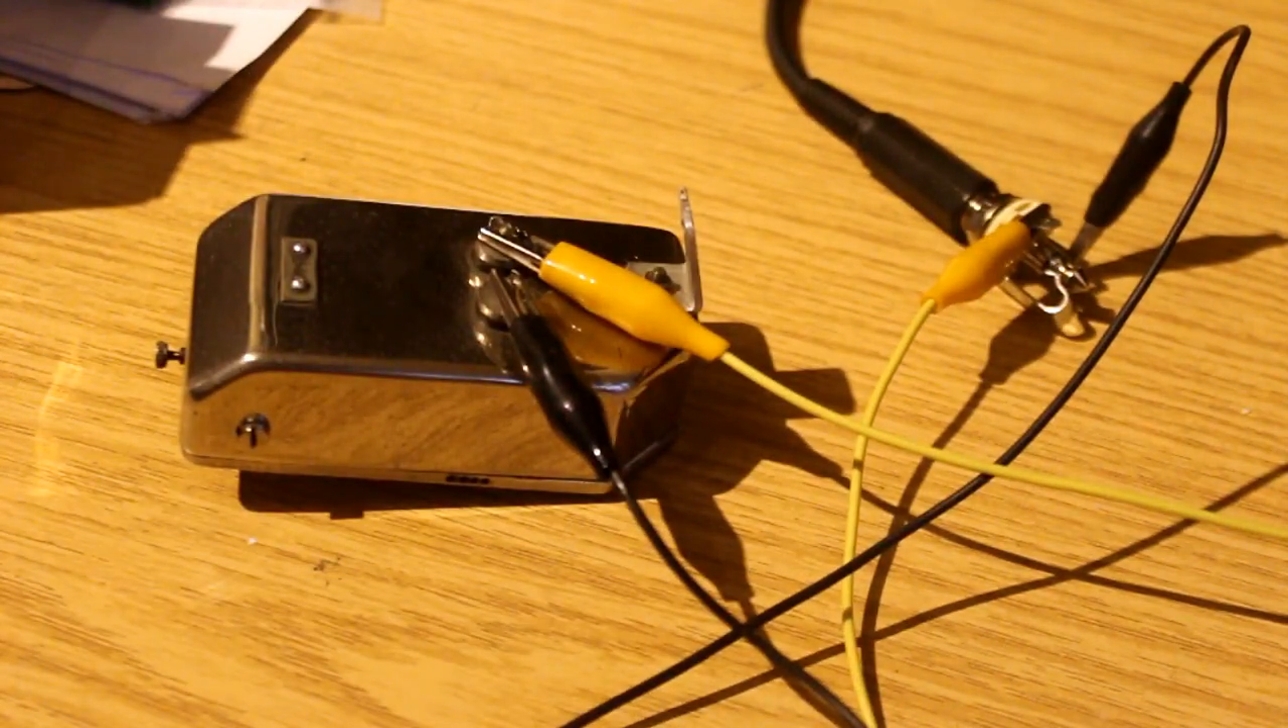Here's our head under test and I've taken the lead from the back of my machine and connected it via these croc leads to the terminals on the top of this head under test.